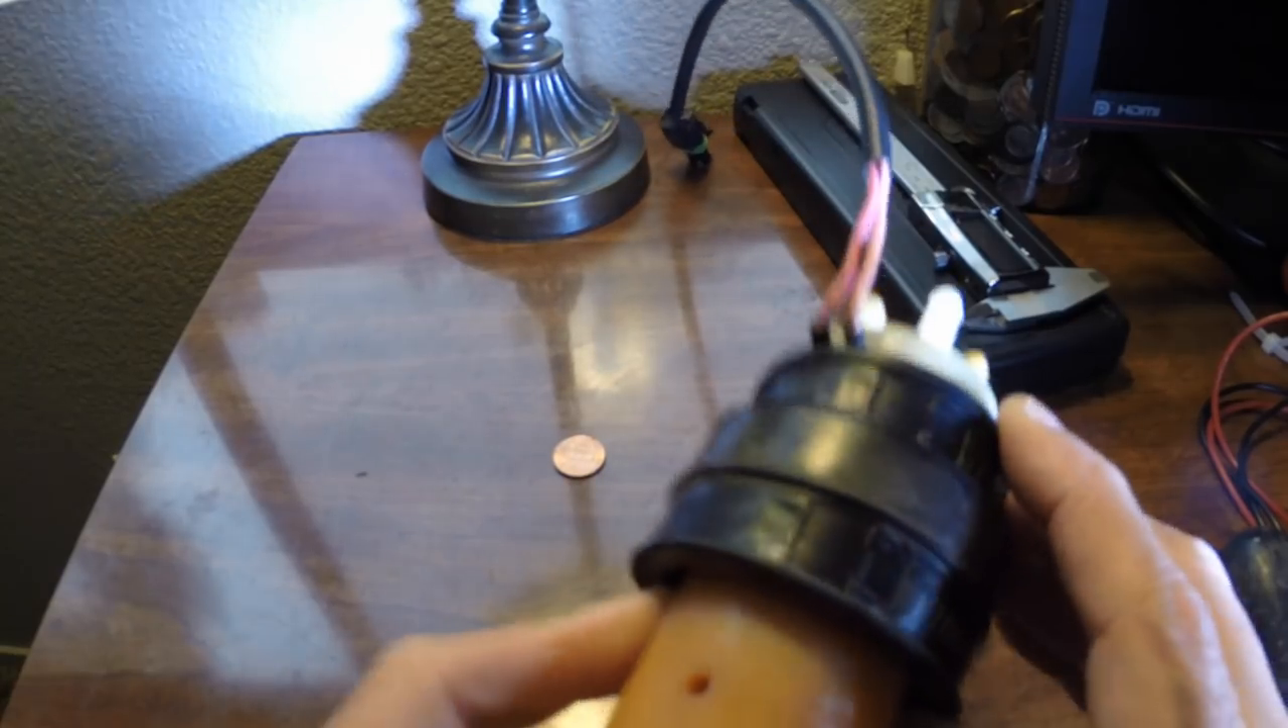So, in order for me to operate on this, I have to get this rubber boot off.